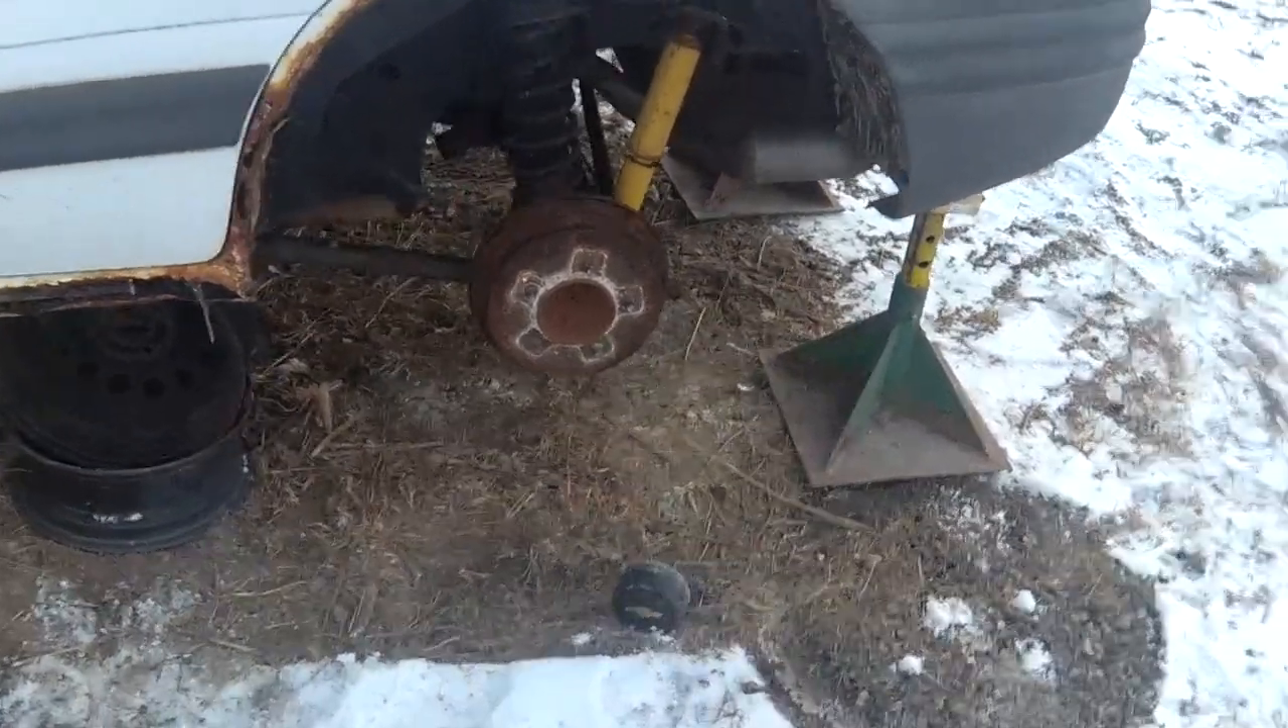Wheels are off we can actually see what we're doing.